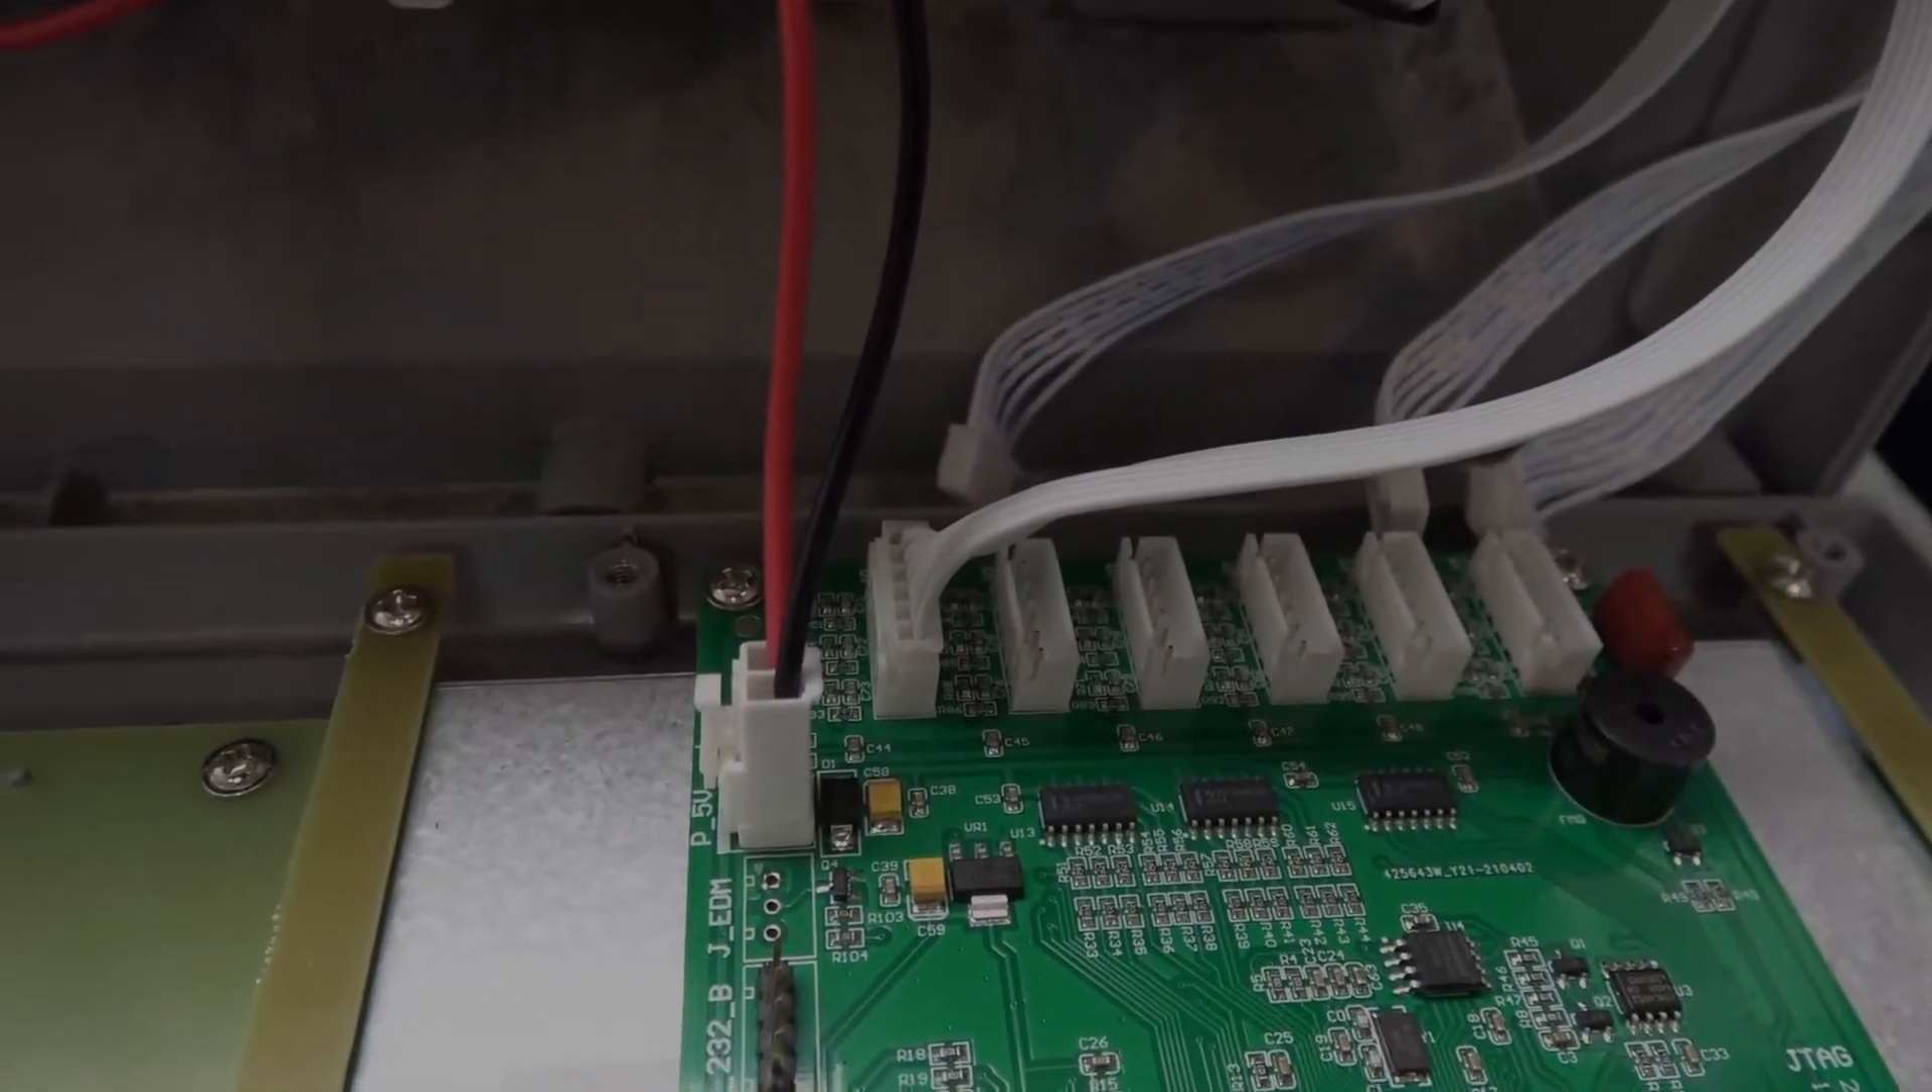I've removed most of the ribbon cables but I have the one for the X axis which I have modified and that fix that I'm going to do works.